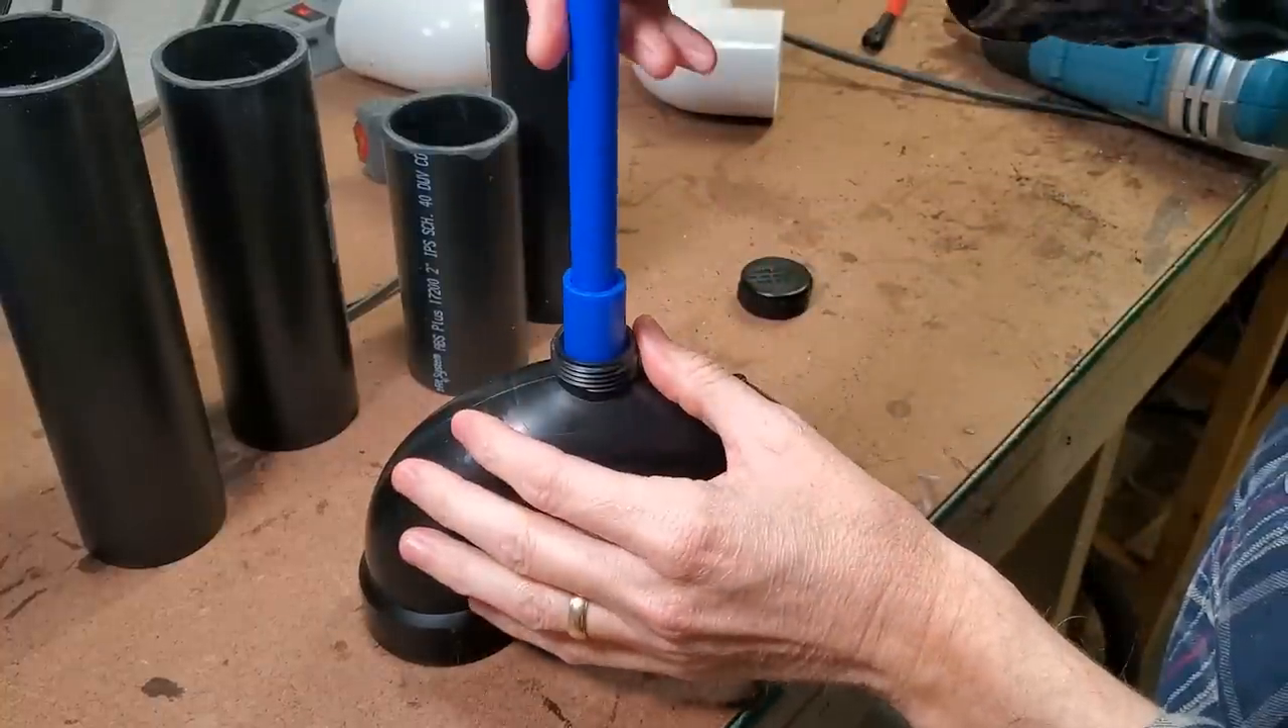The larger PEX piece fits perfectly in the clean-out hole.